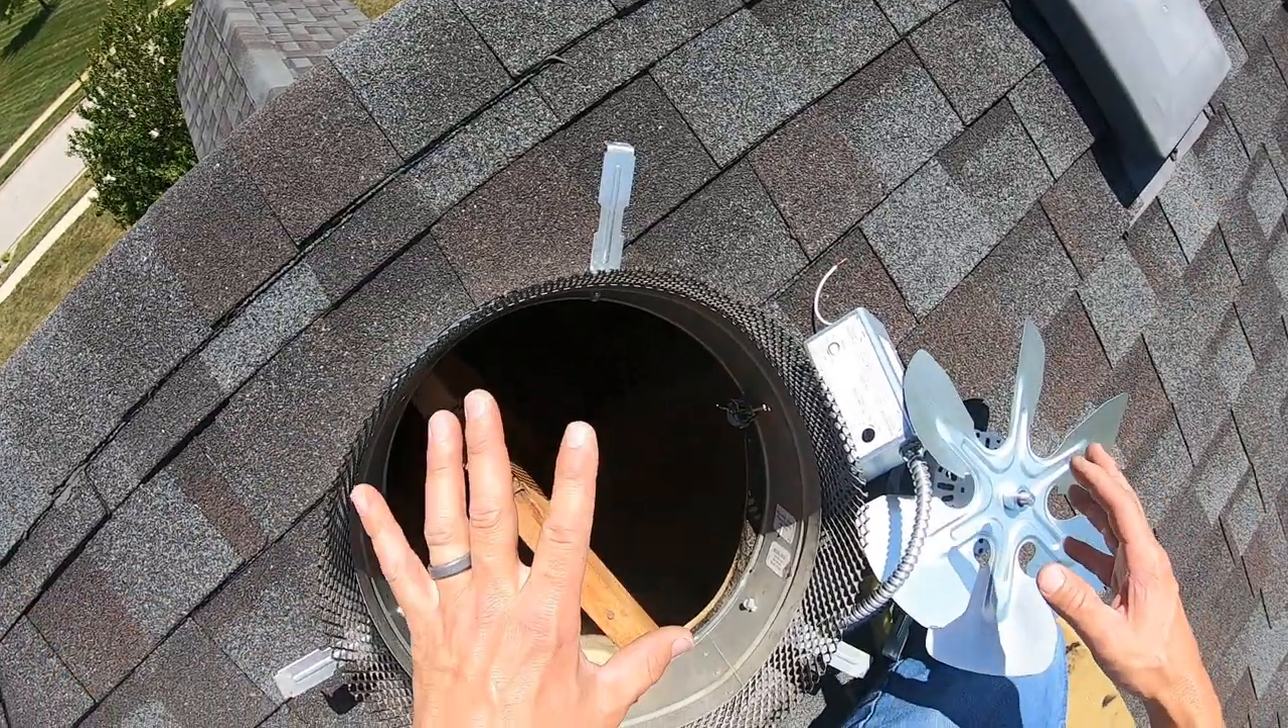We got the dome off, motor disconnected out and removed.